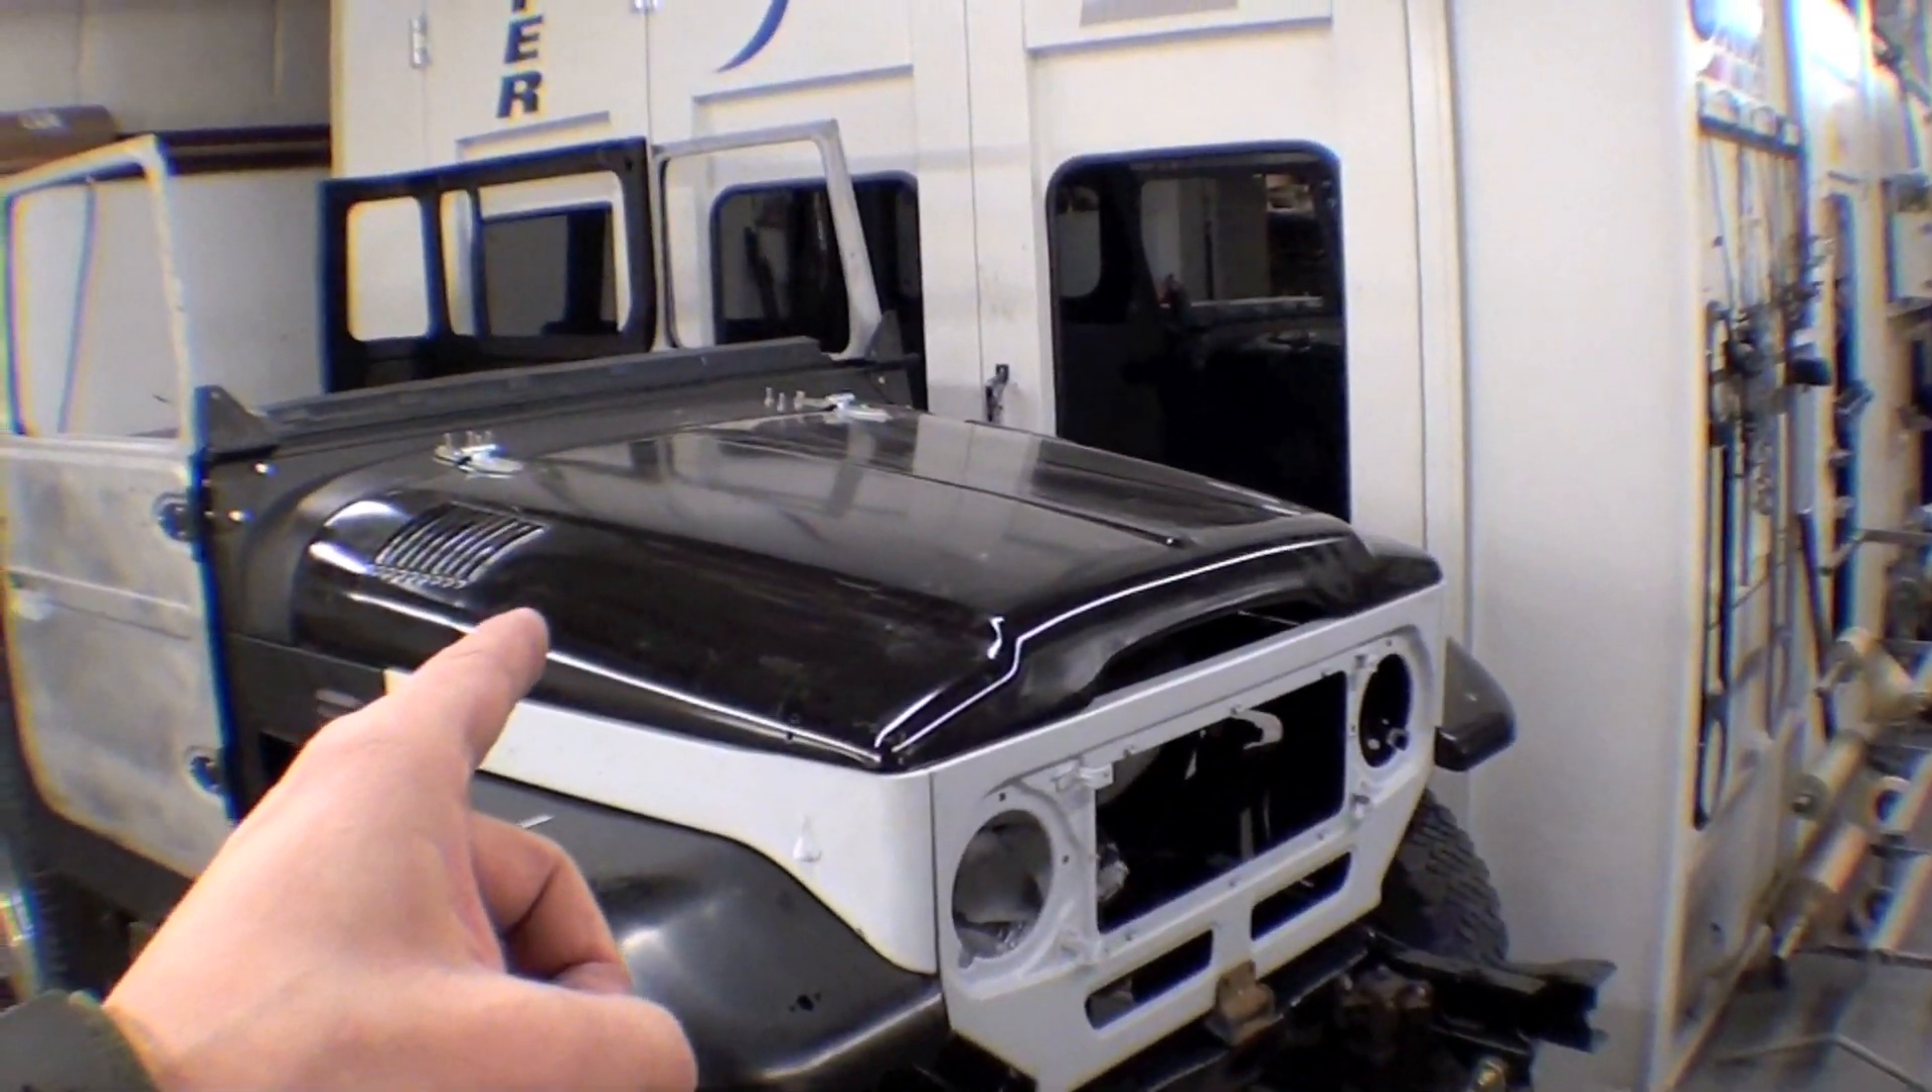We have our stock front fender, brand new, and stock hood on, brand new.